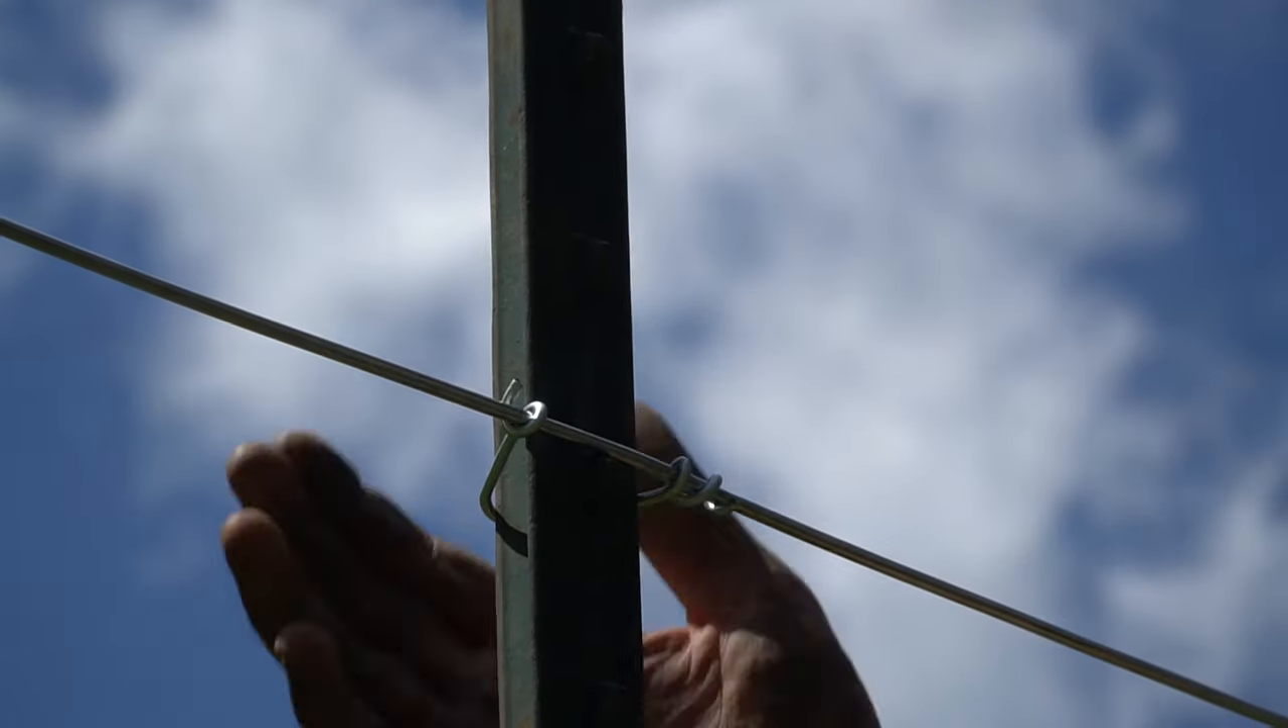Now we got our t -post clips on and that's it.